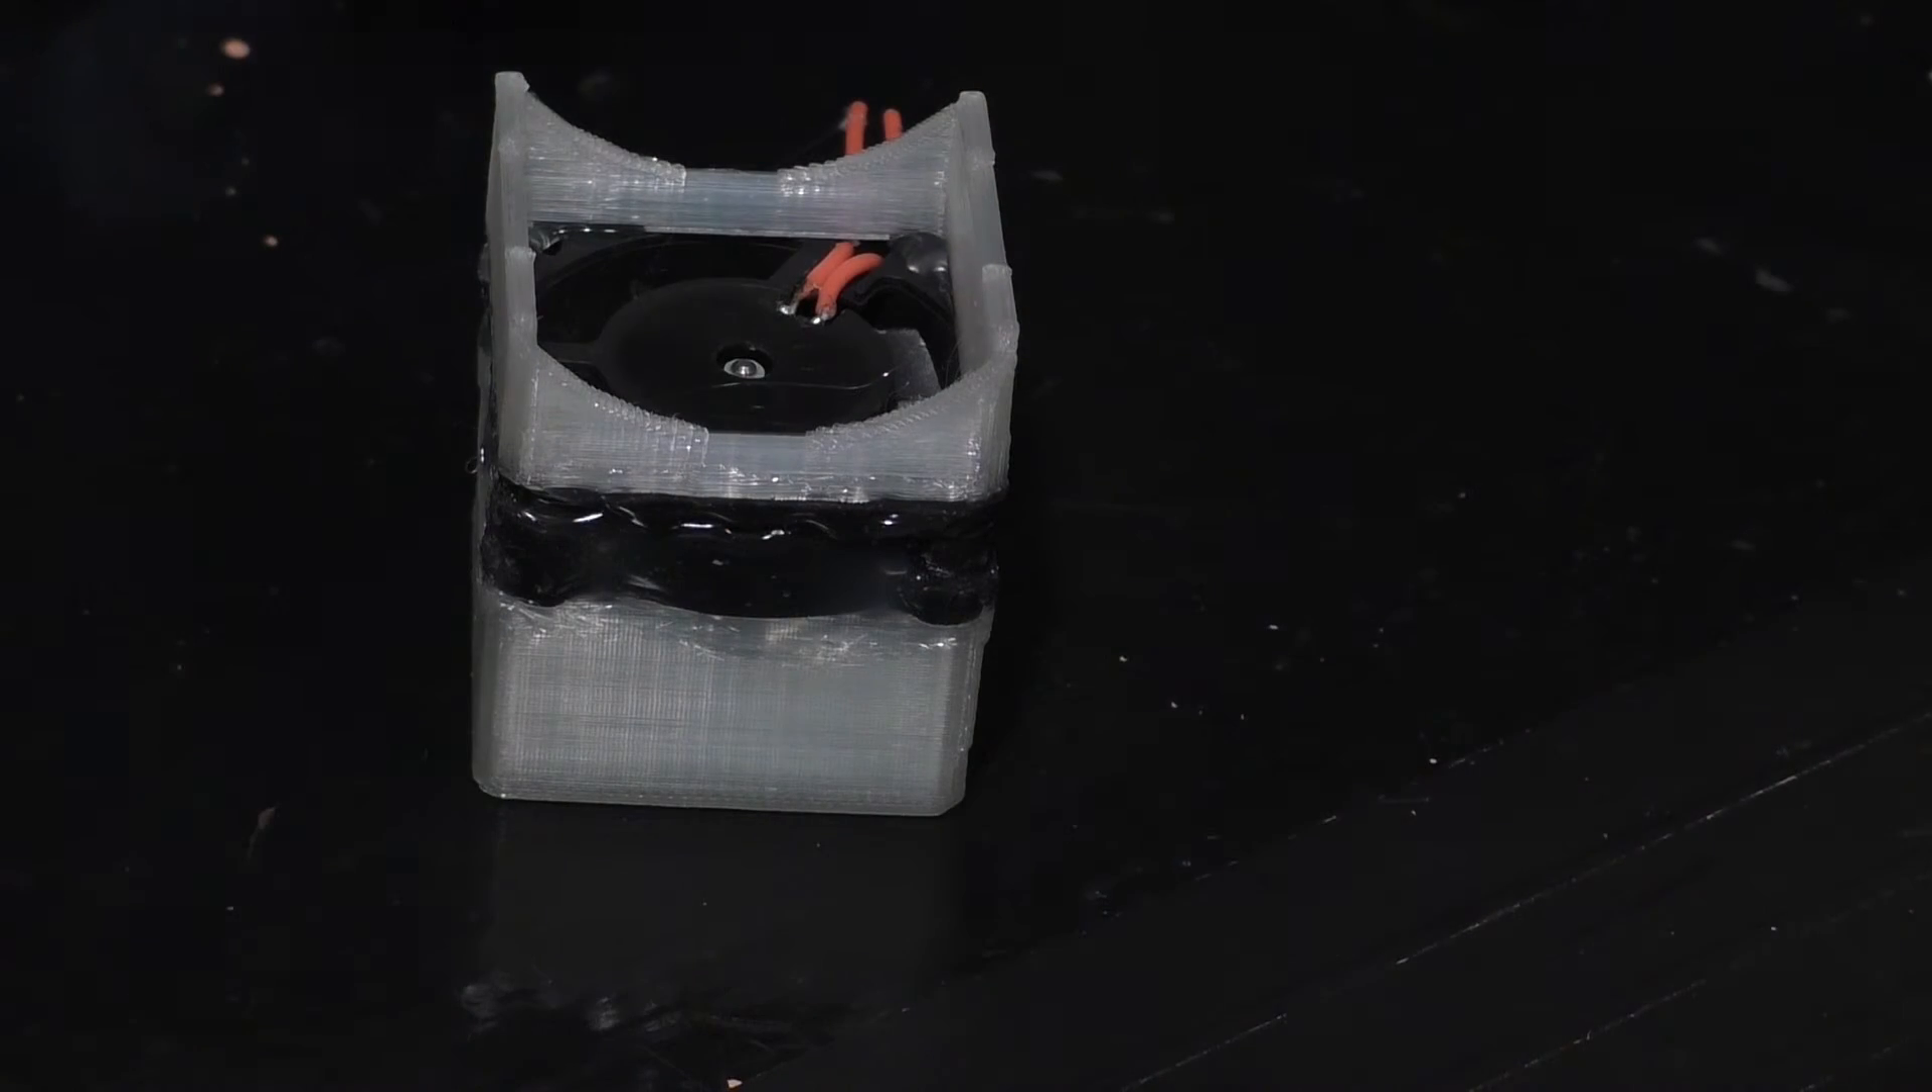I just sealed in the fan between these two pieces of the unit using hot glue.